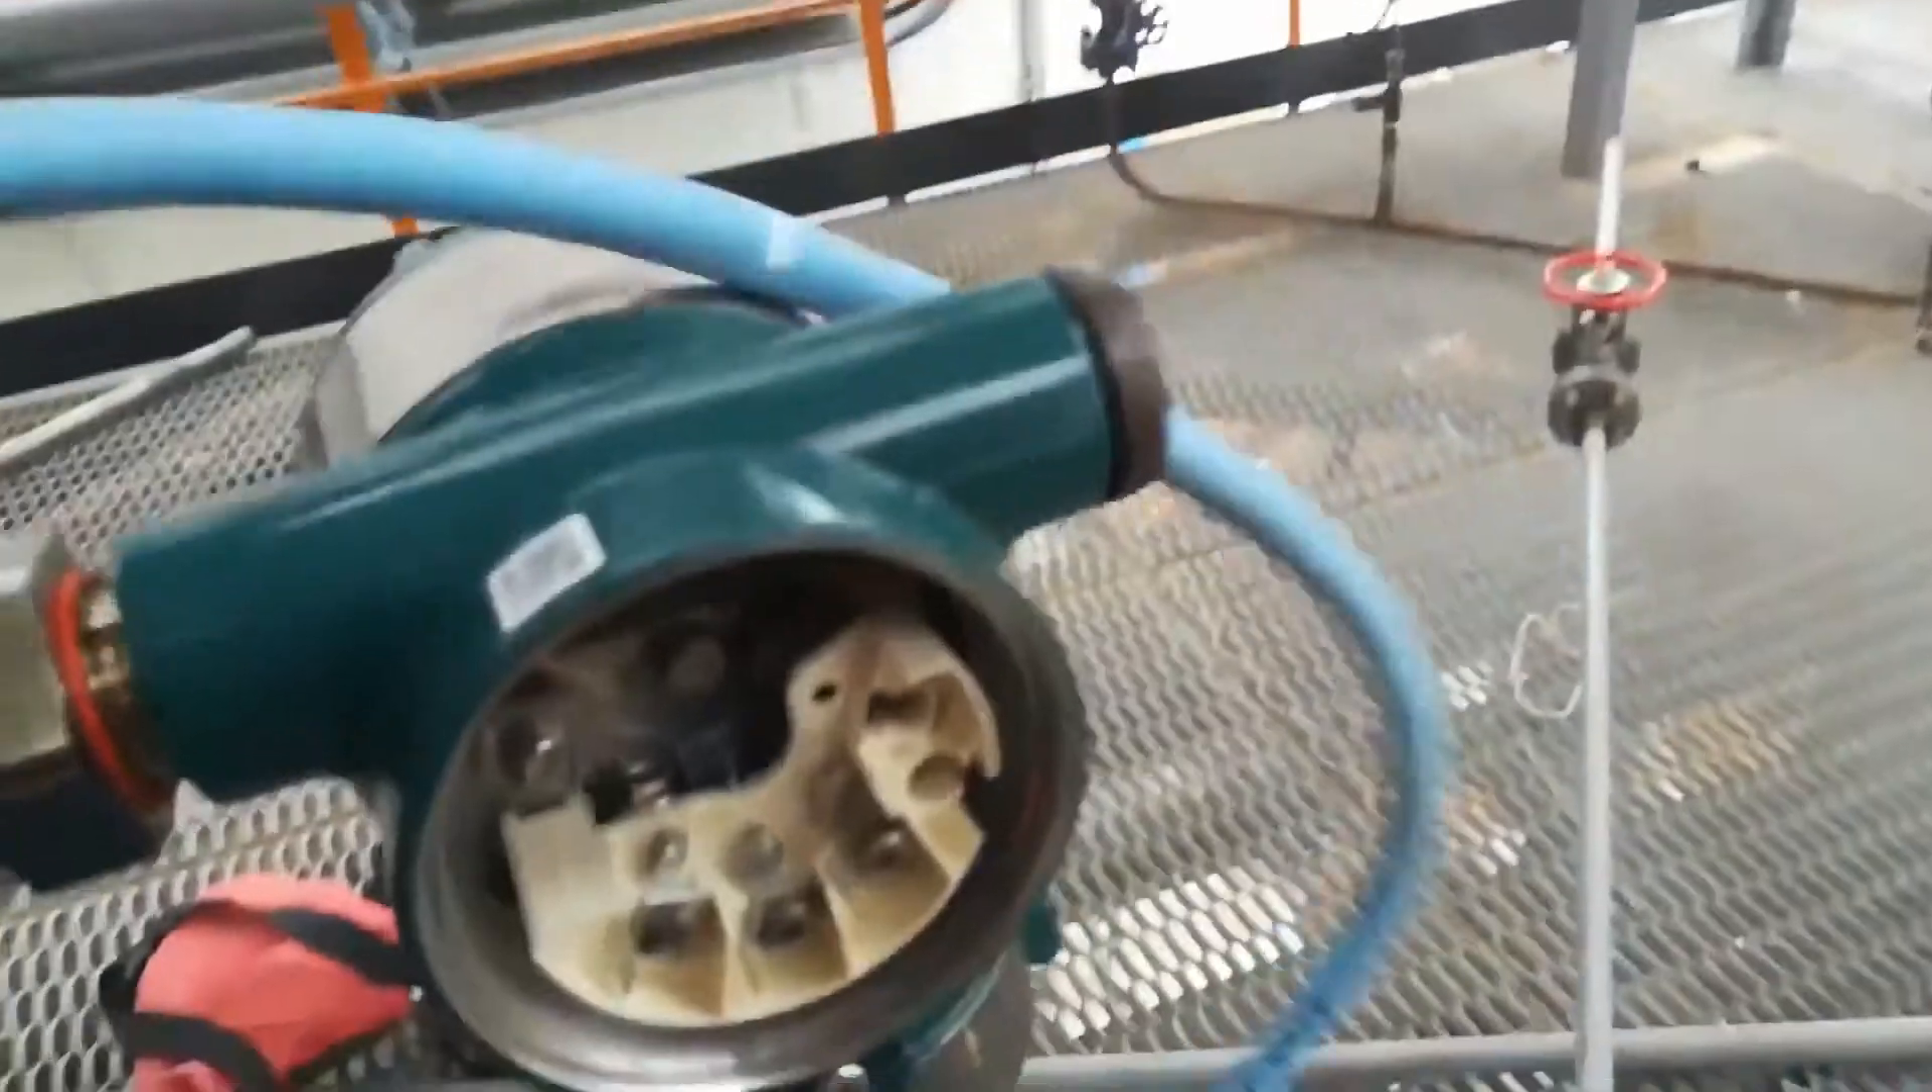I have already removed the terminal block cover.